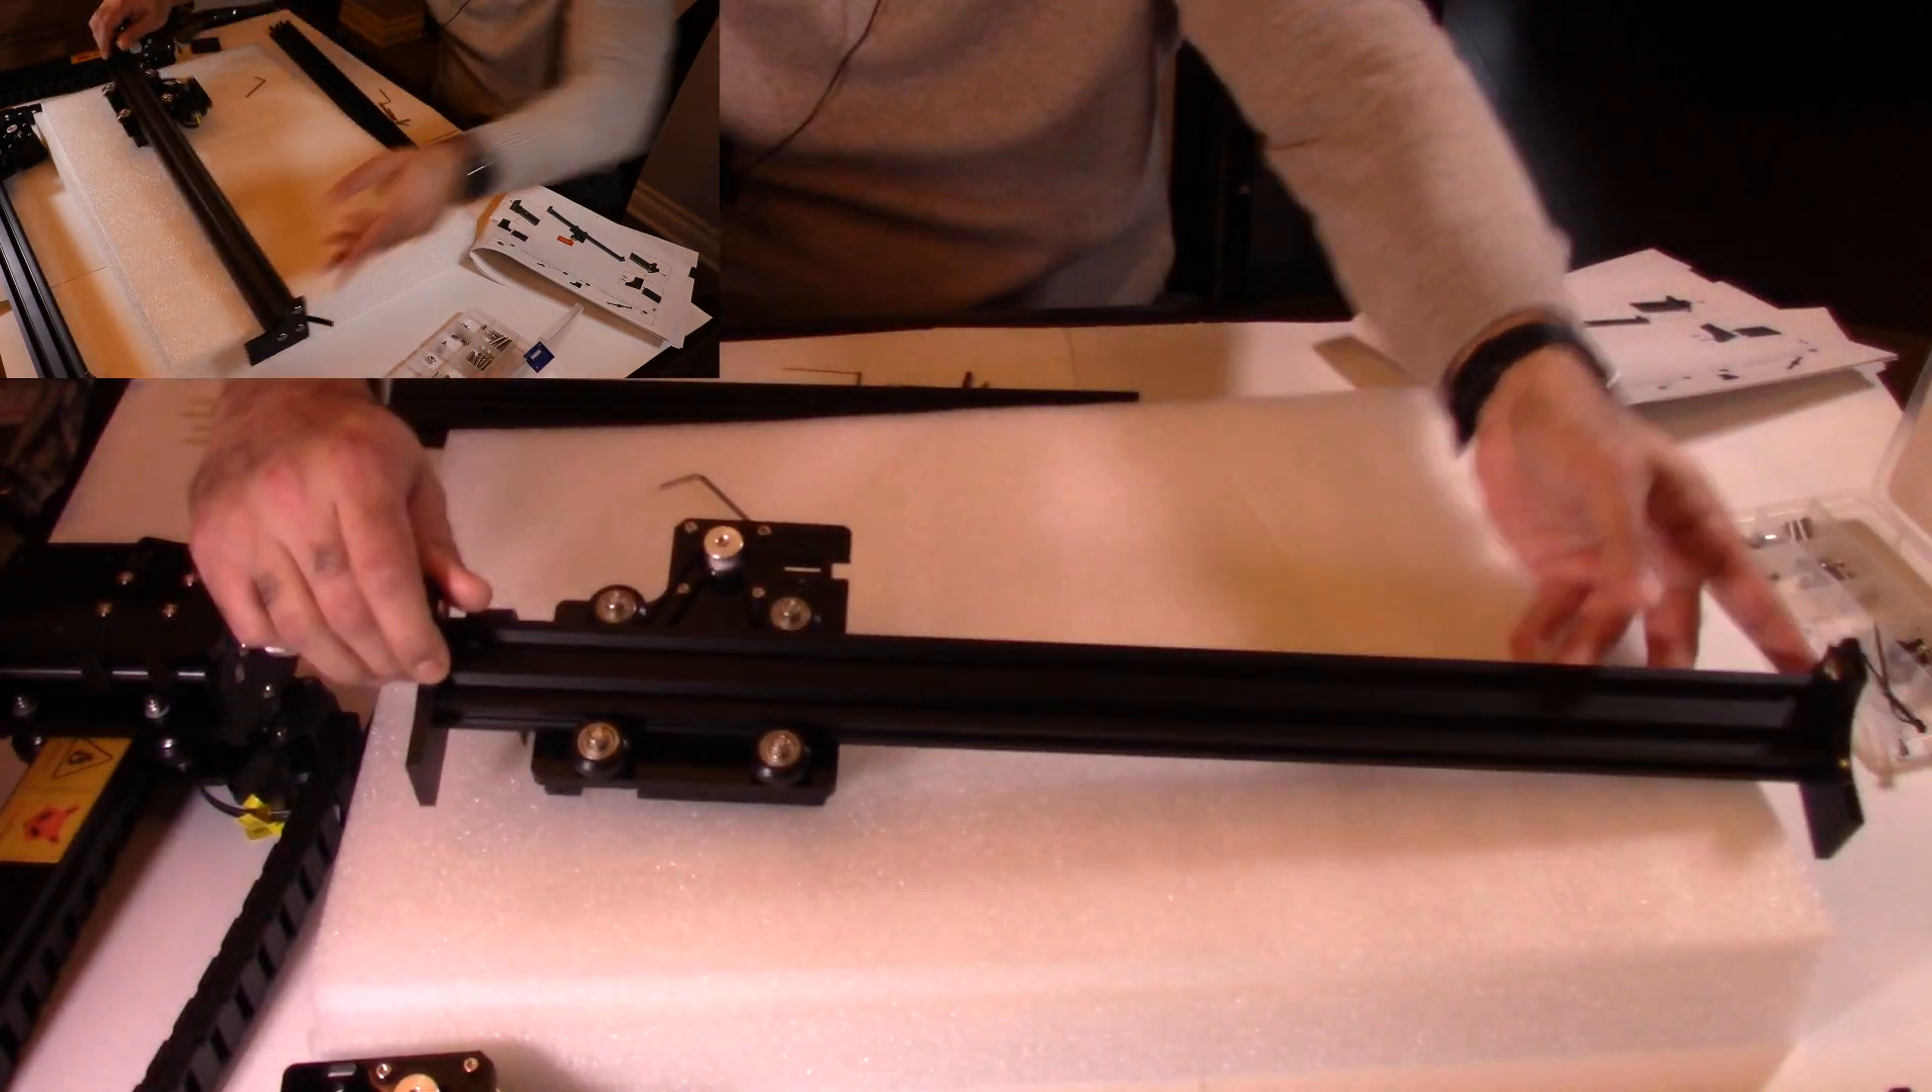All right, so there's the YL axis assembled.